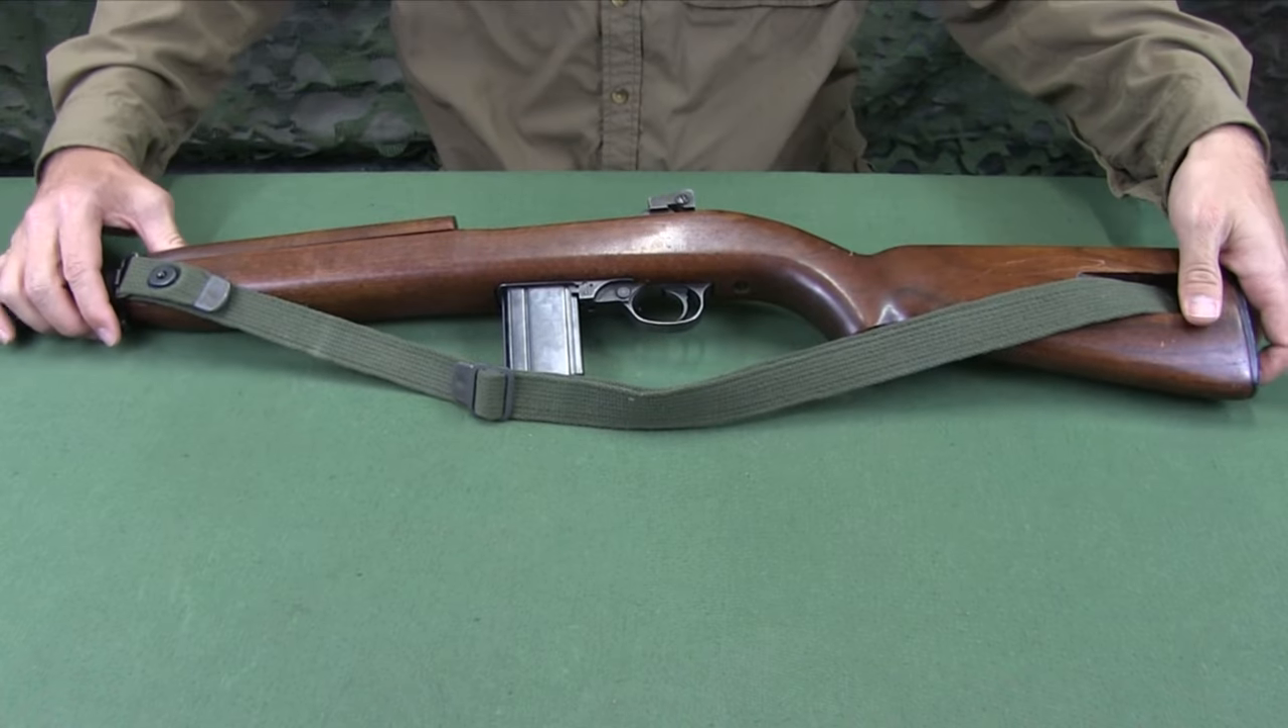The sling is now attached to the rifle.